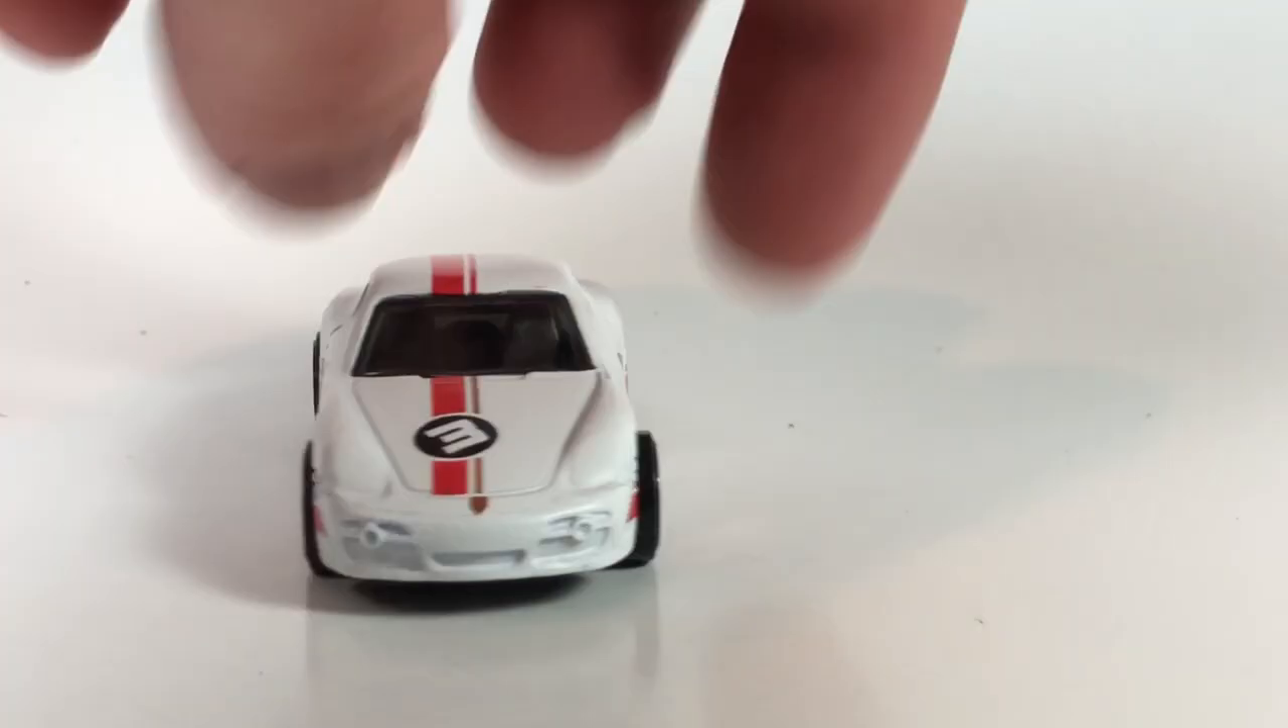The wheels kind of stick out of the wheel well in the front though a little bit.